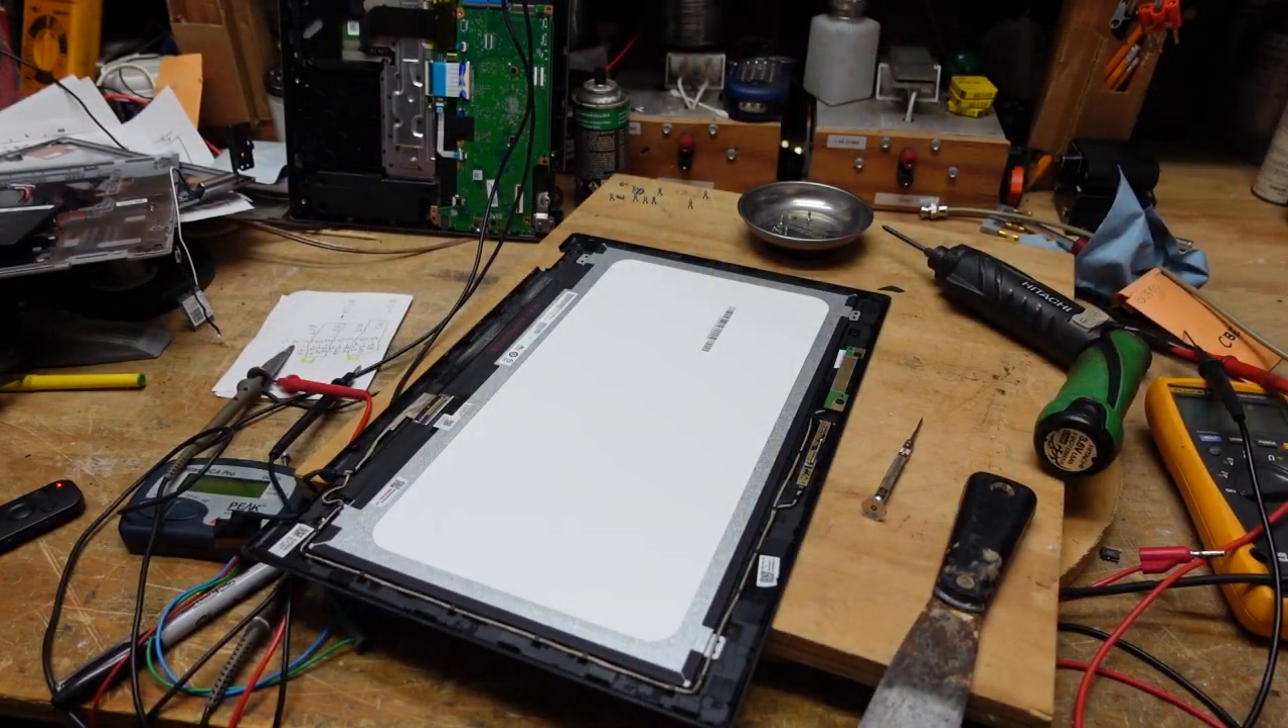Now as you can see we have the screen exposed.